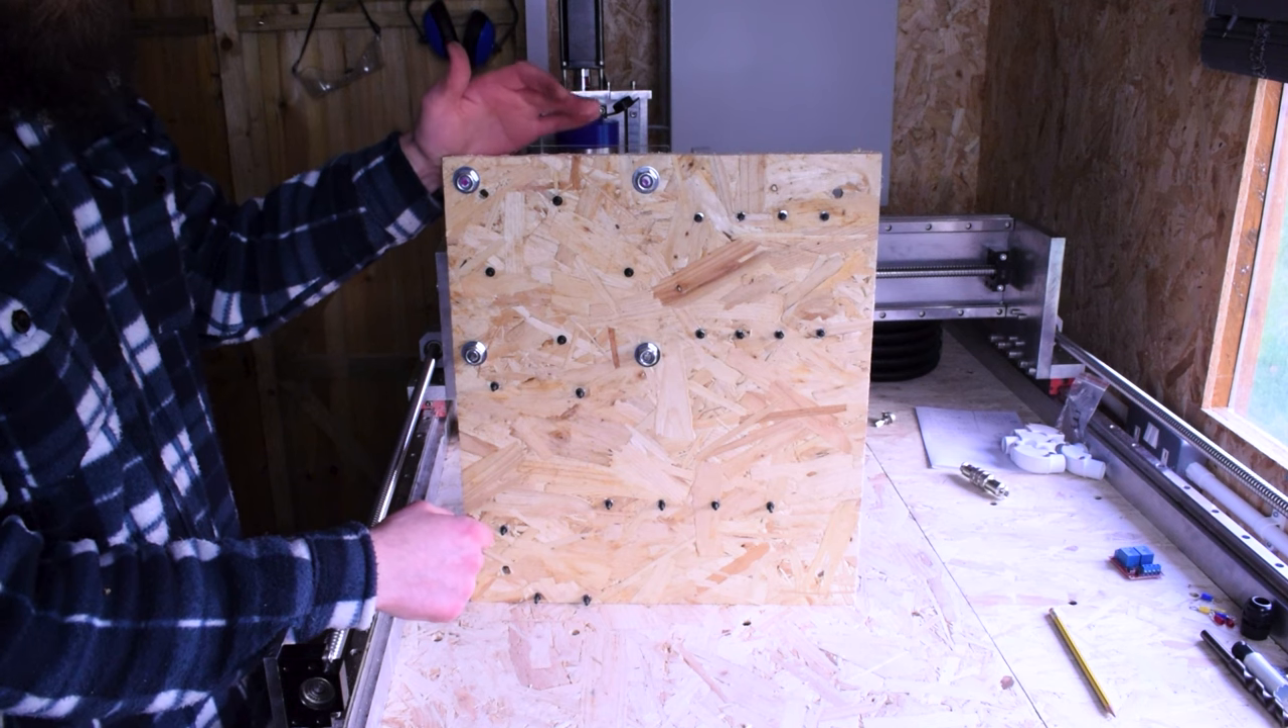I'll turn it around for you as well, so you can see that I've essentially bolted everything on. I've got these big M10 nylock nuts here to hold those threads with some nice washers.